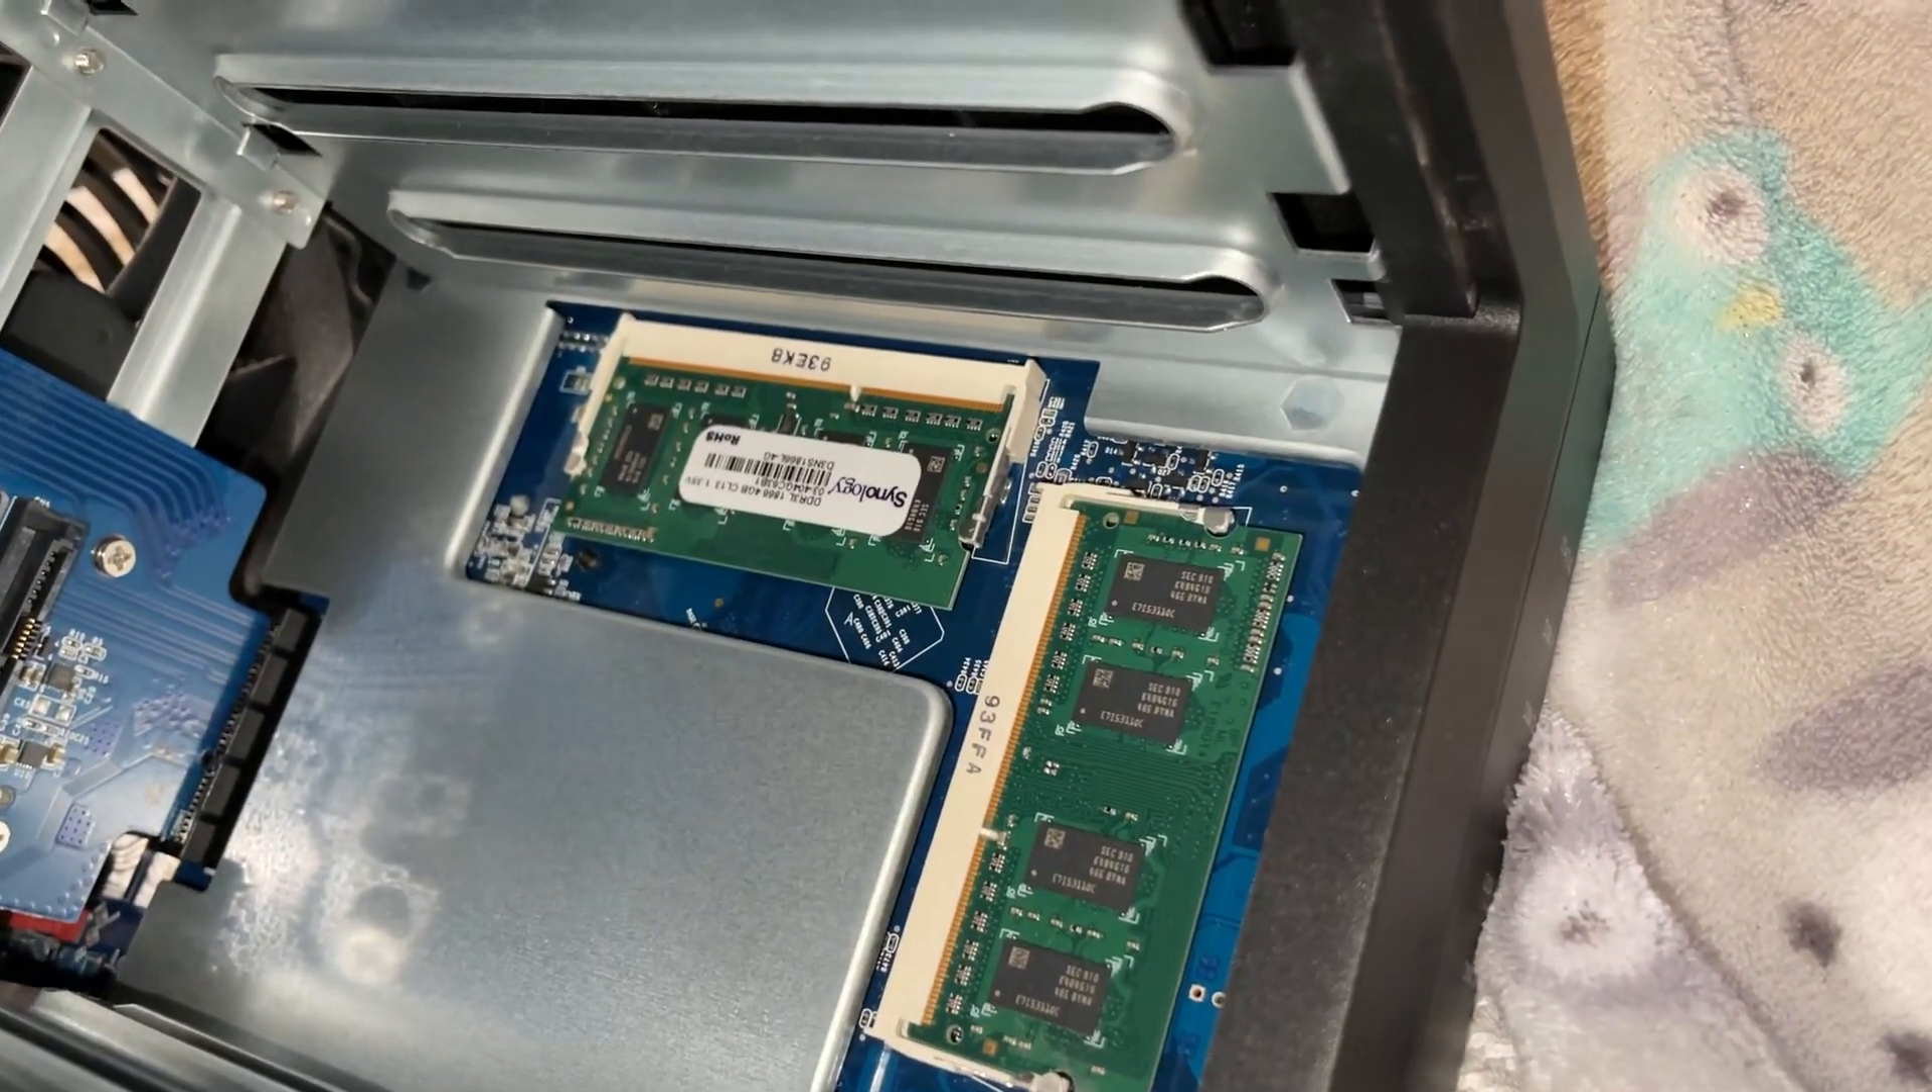You can see on the right-hand side the two installed stock sticks.